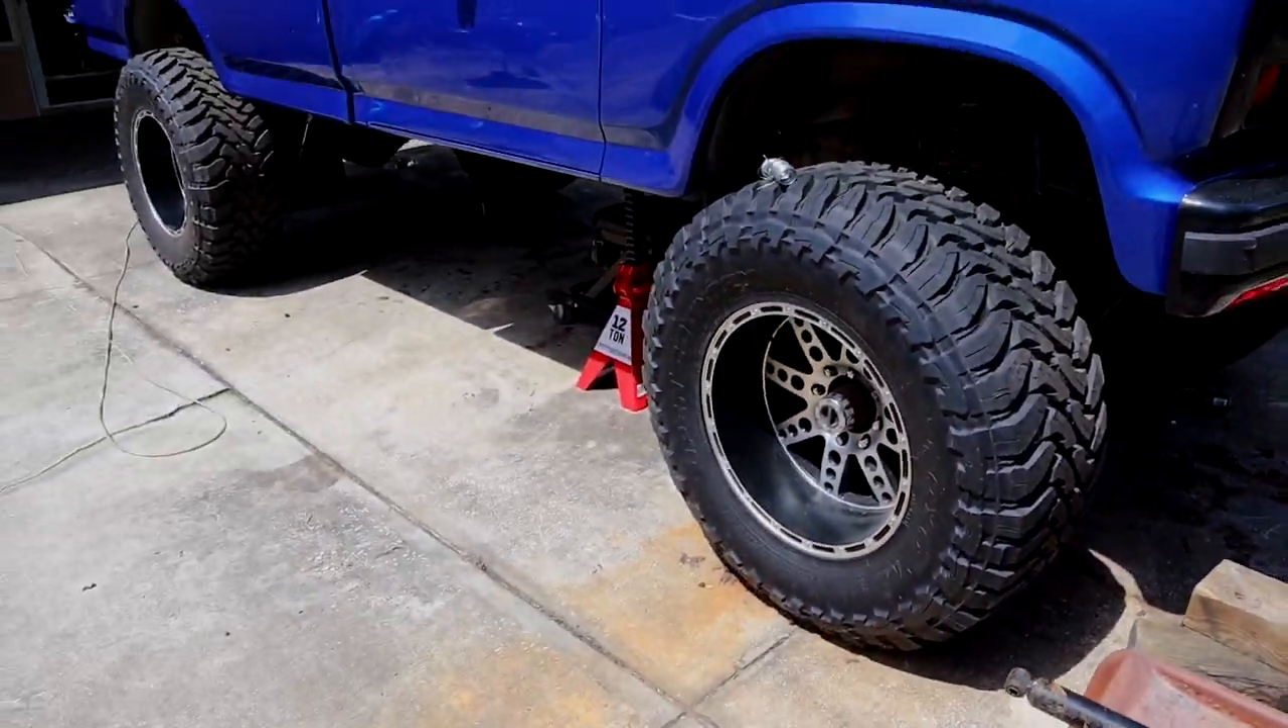Sadly with the 40s on they are still not high enough the axle full droop the tires are still on the ground.